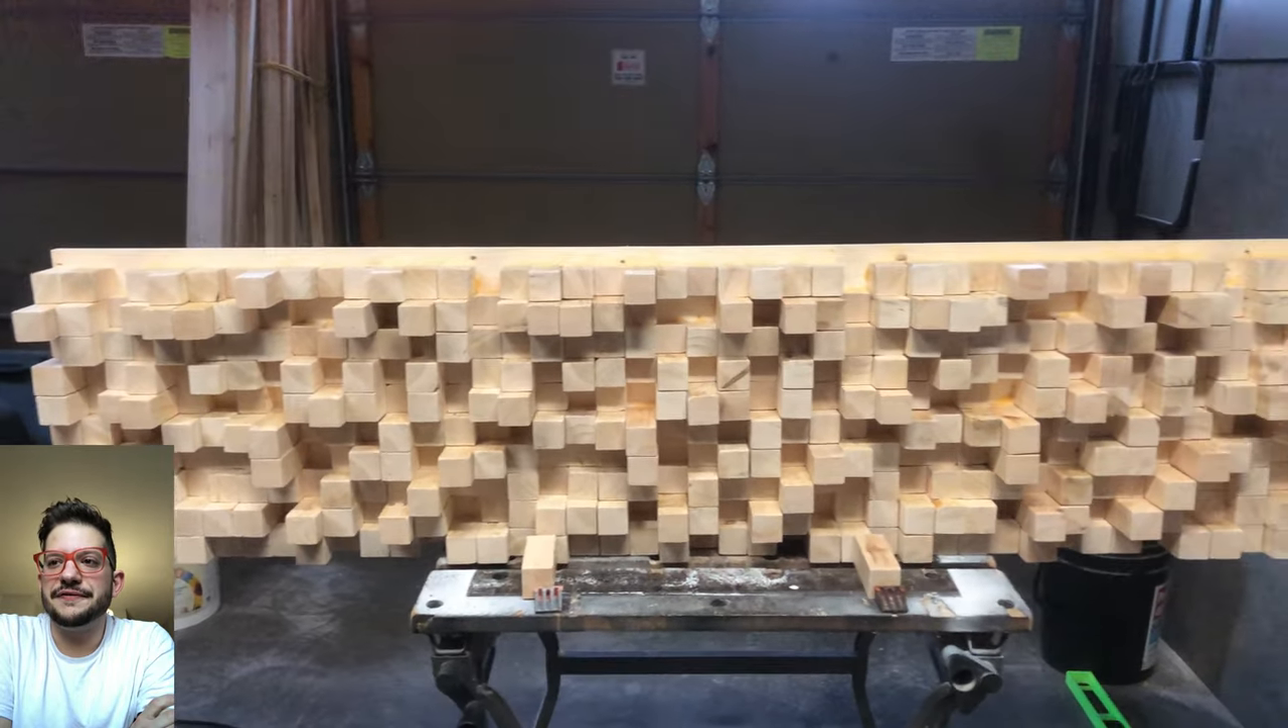There is the finished glued up diffuser.